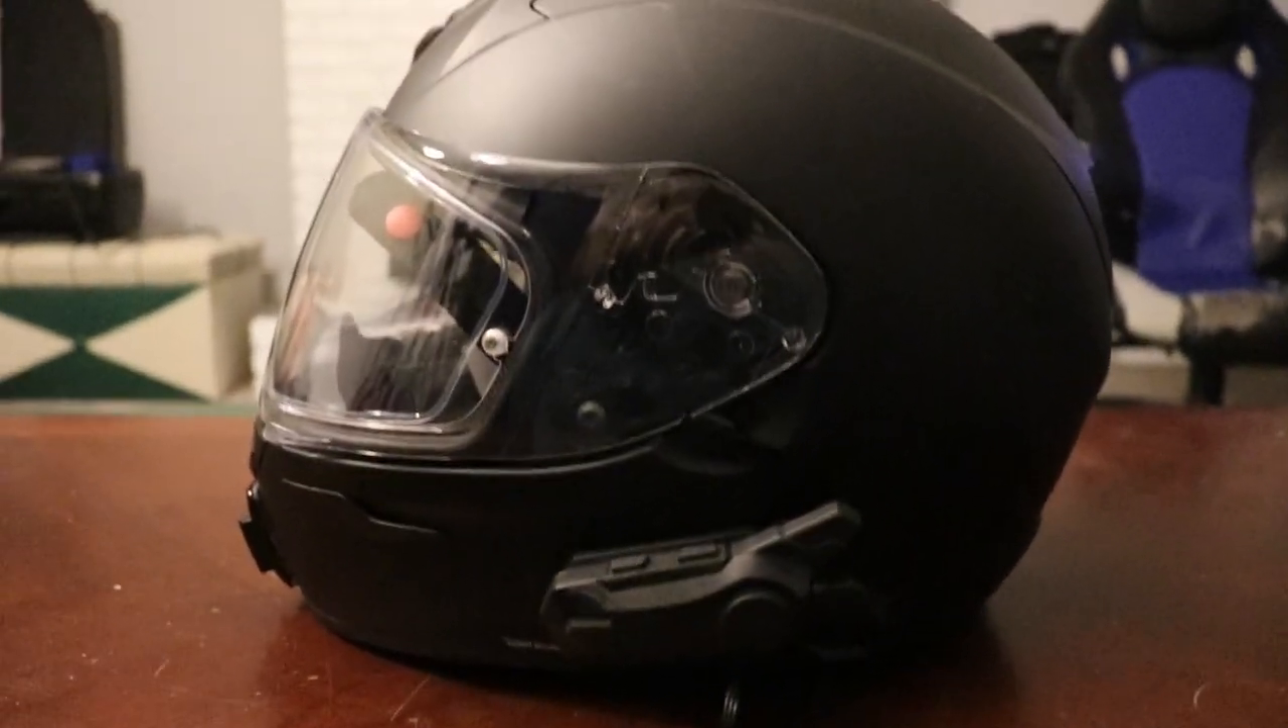And now you've installed a comms unit in your helmet.